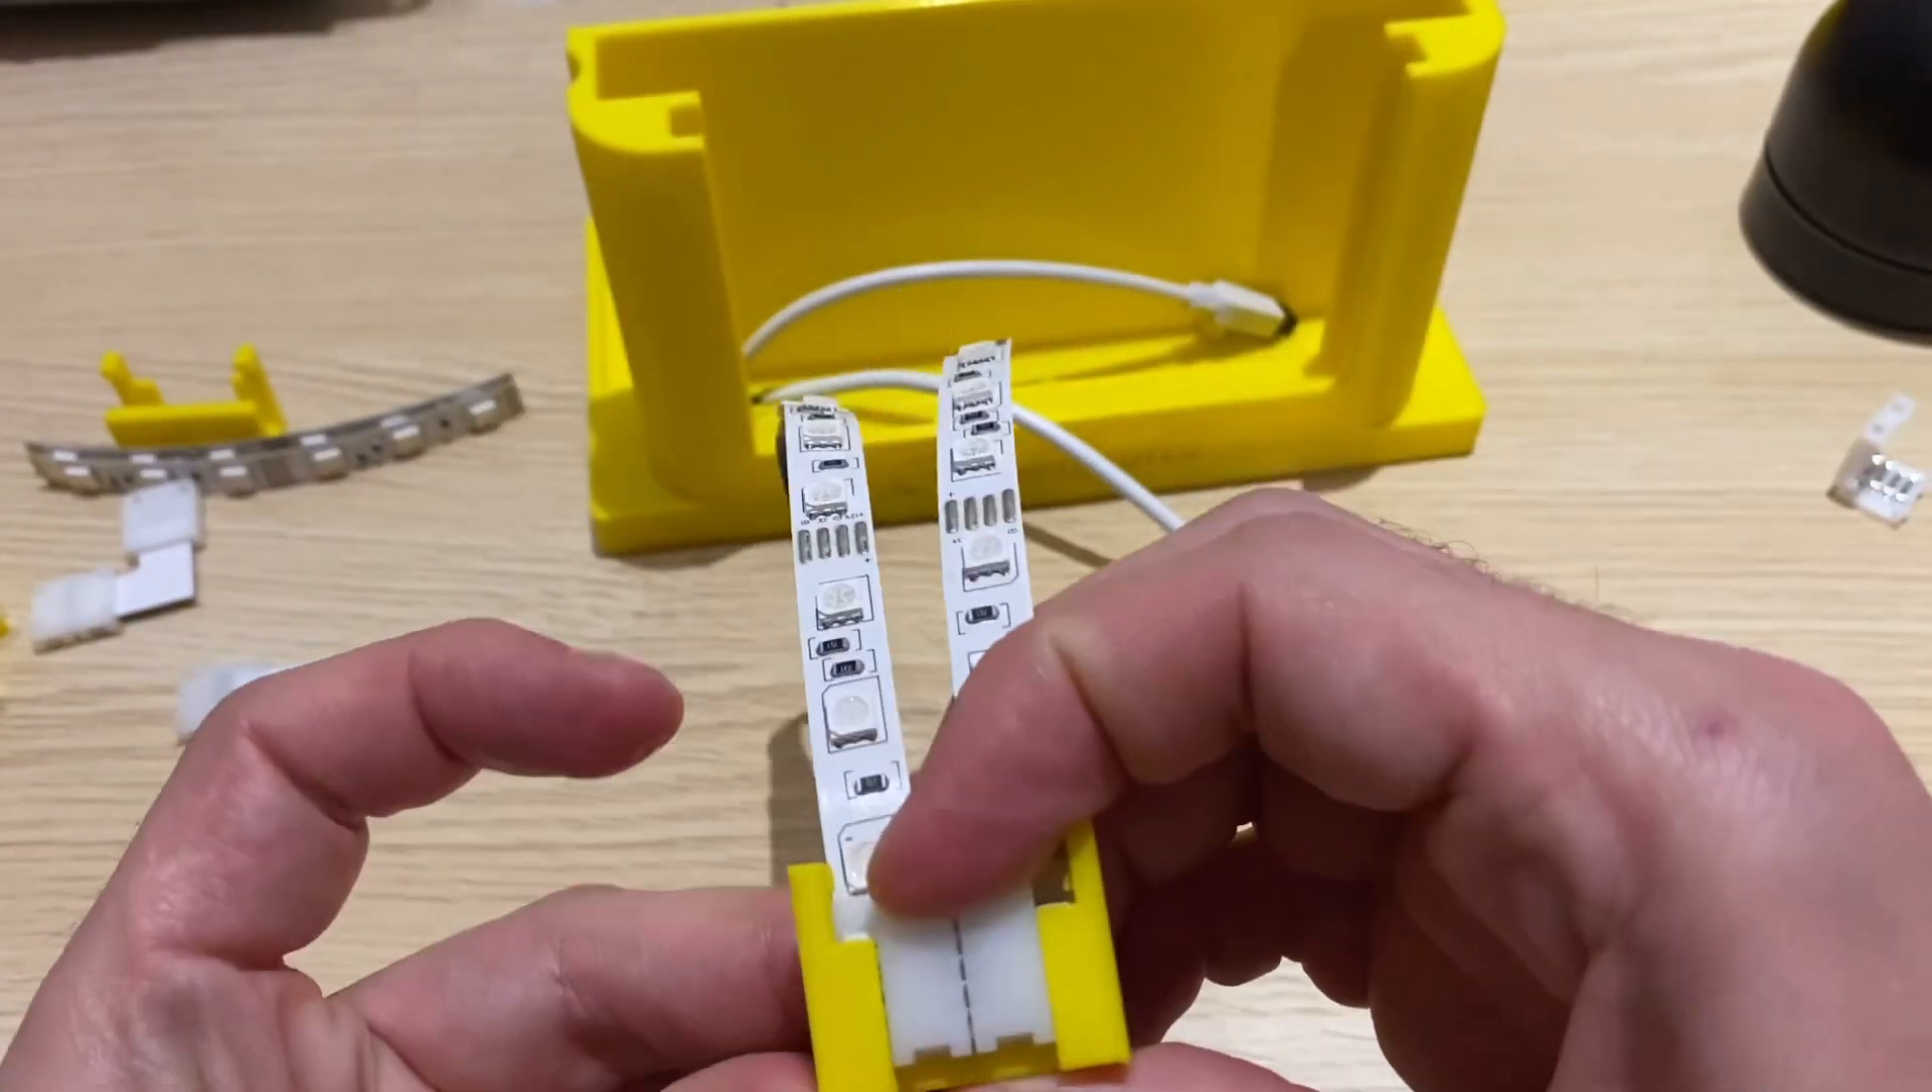And that's the first two rows of our LED matrix.